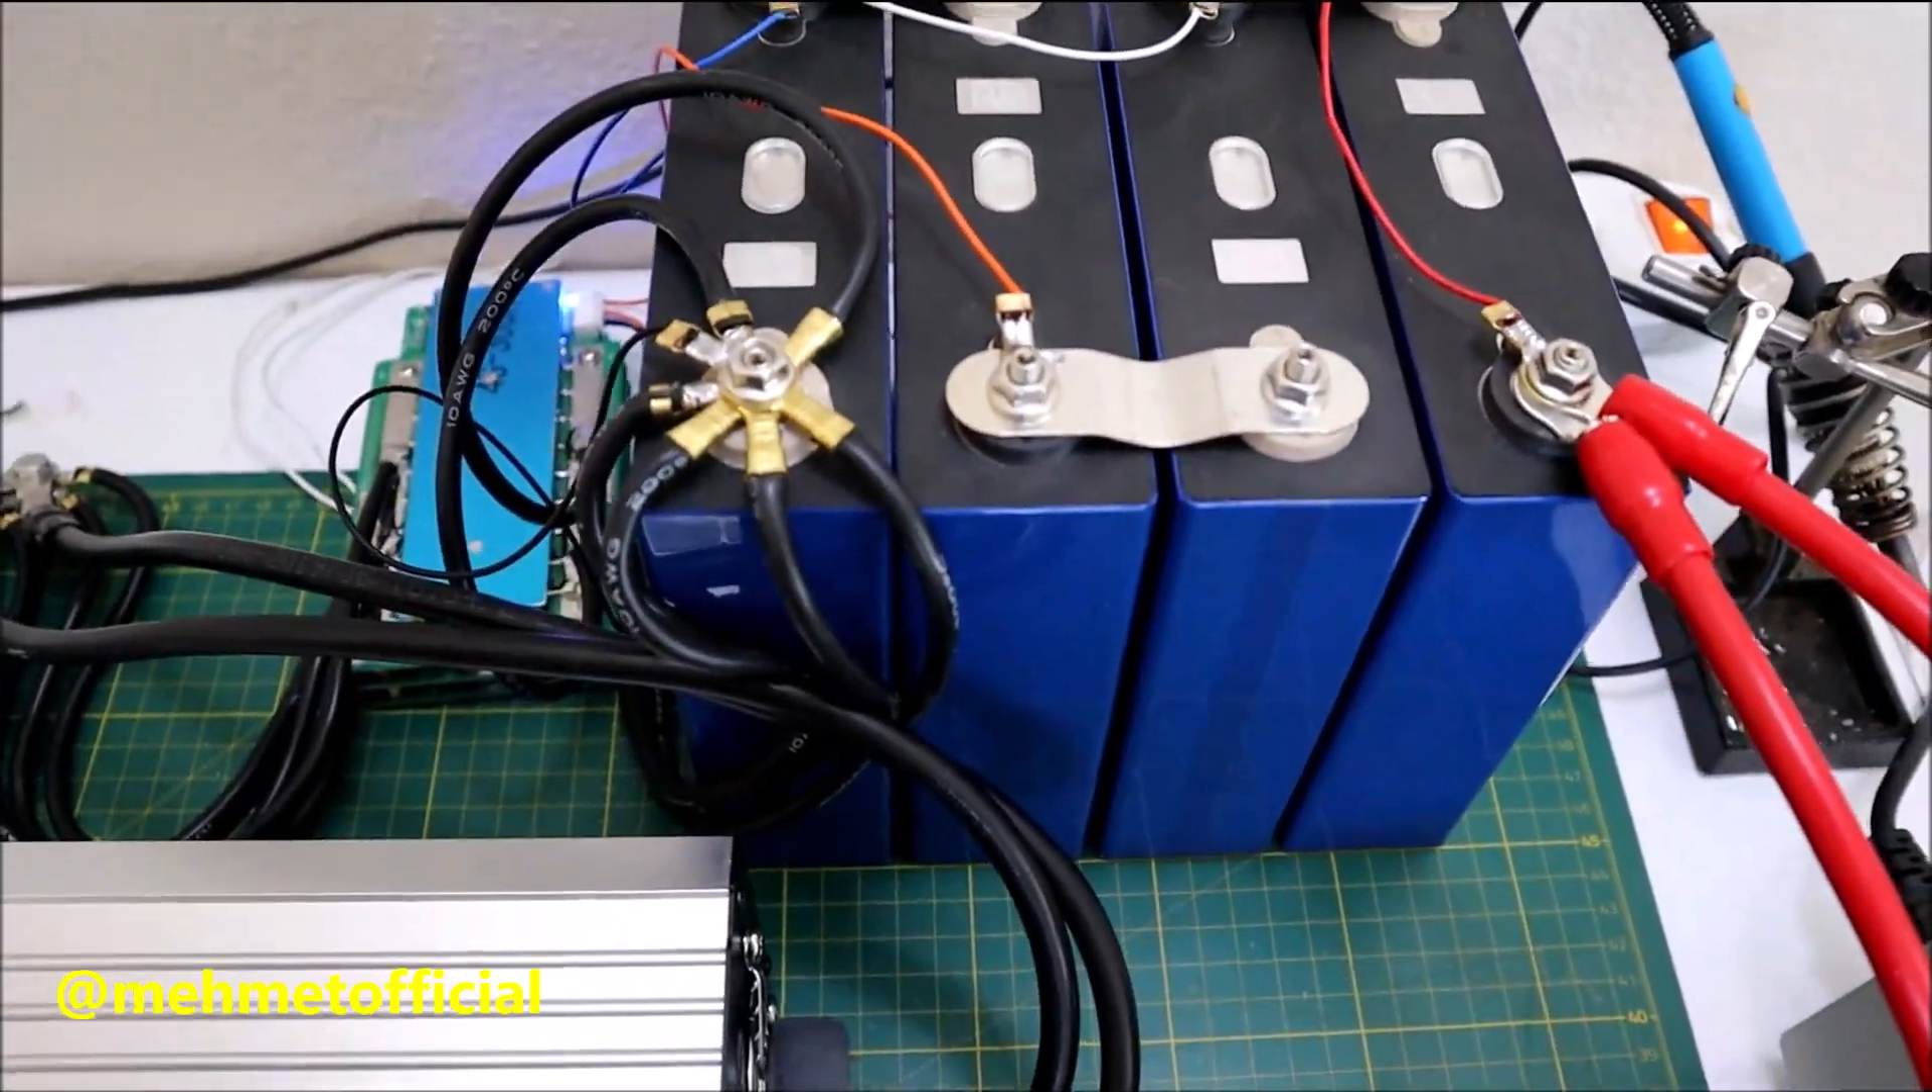120 amperlik Lipo prizmatik hücrelerimi bağladım.